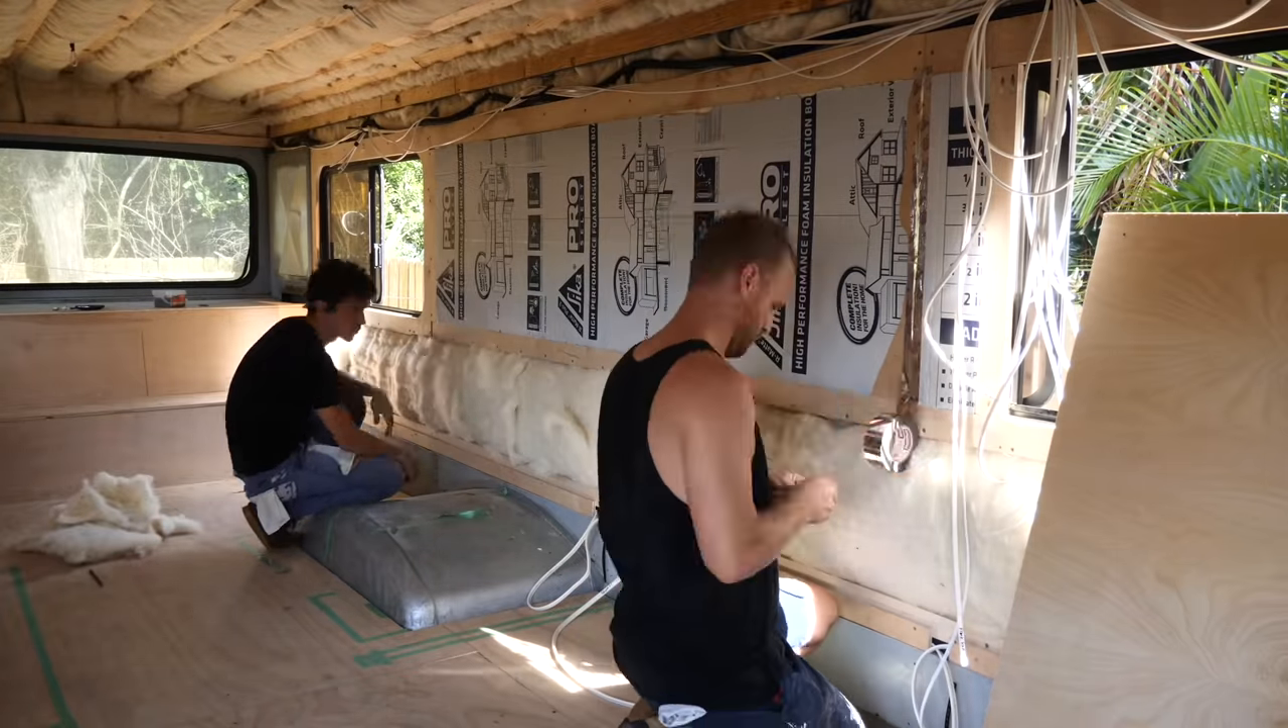All right guys, so I got my first window wall covered in insulation and now I have got to cover it in plywood.